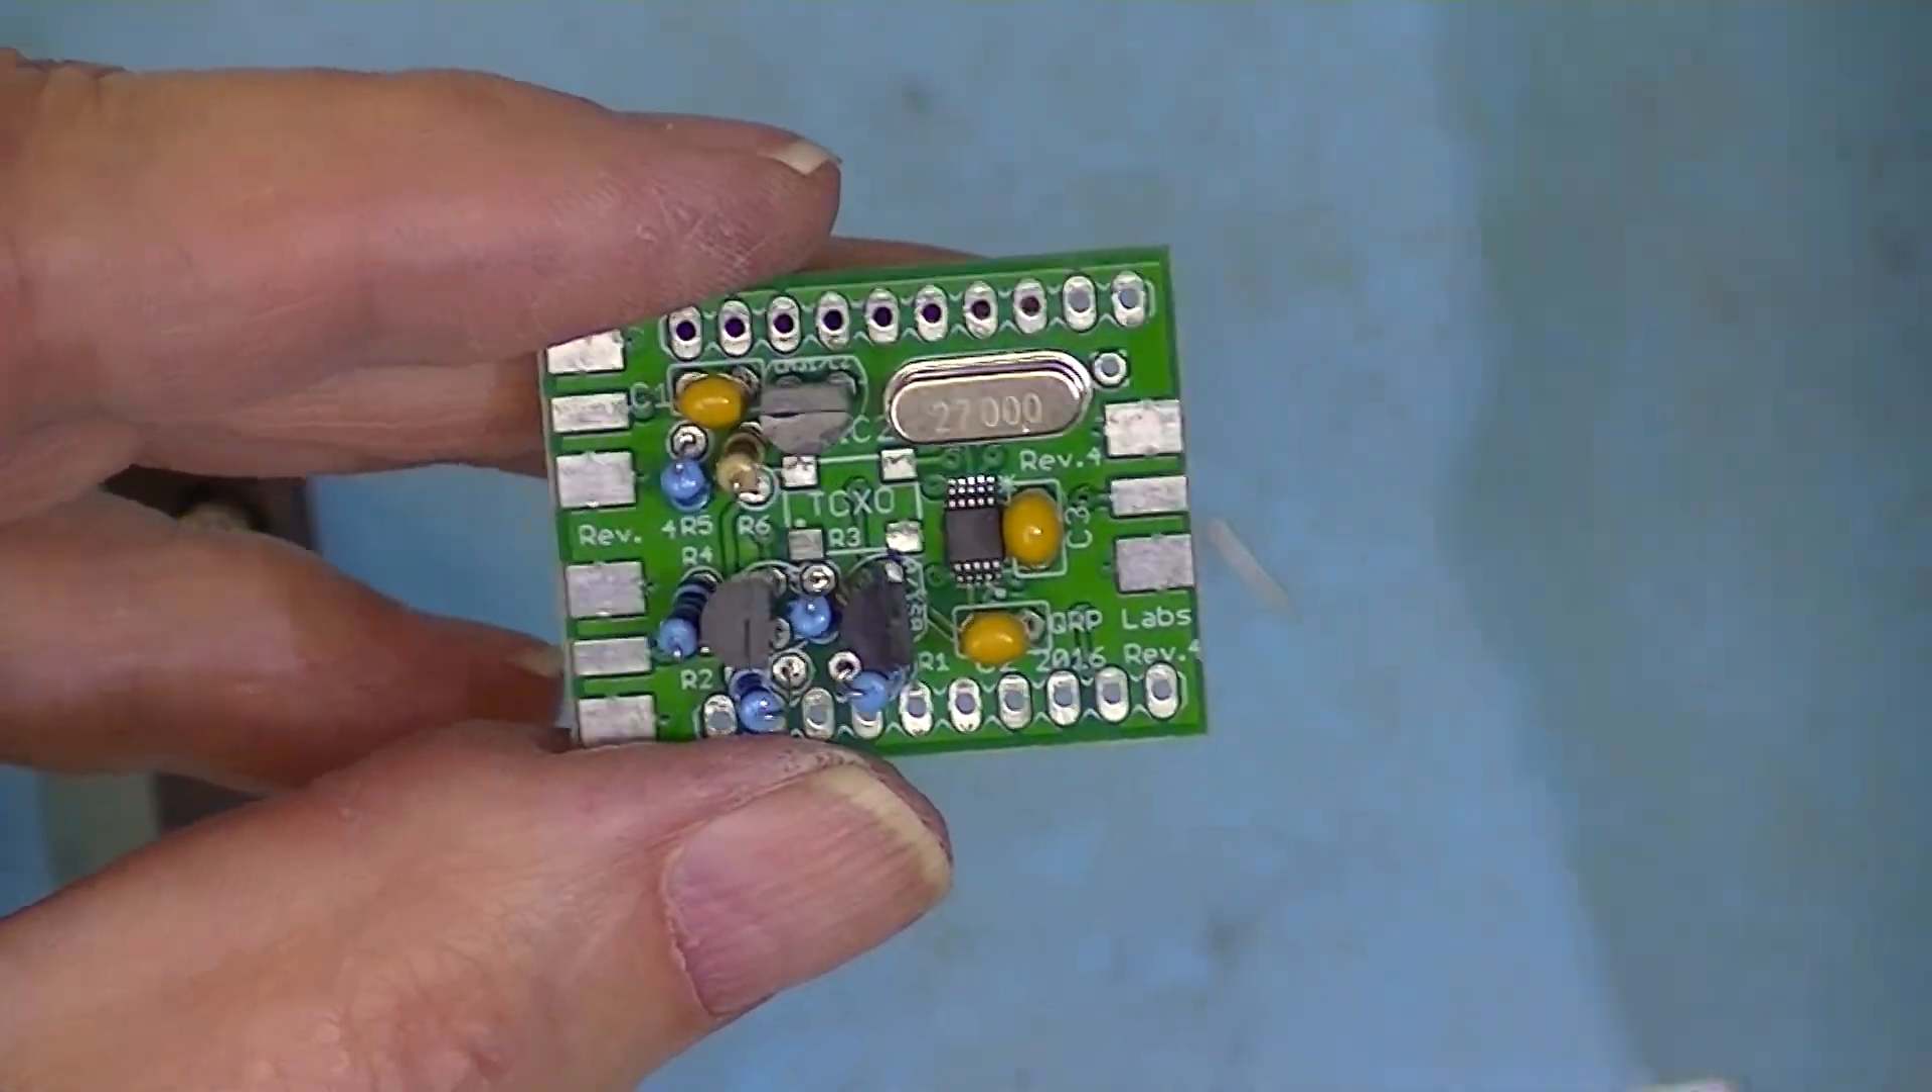Here's the board with all the components mounted. The only two things left are these ten pin headers.